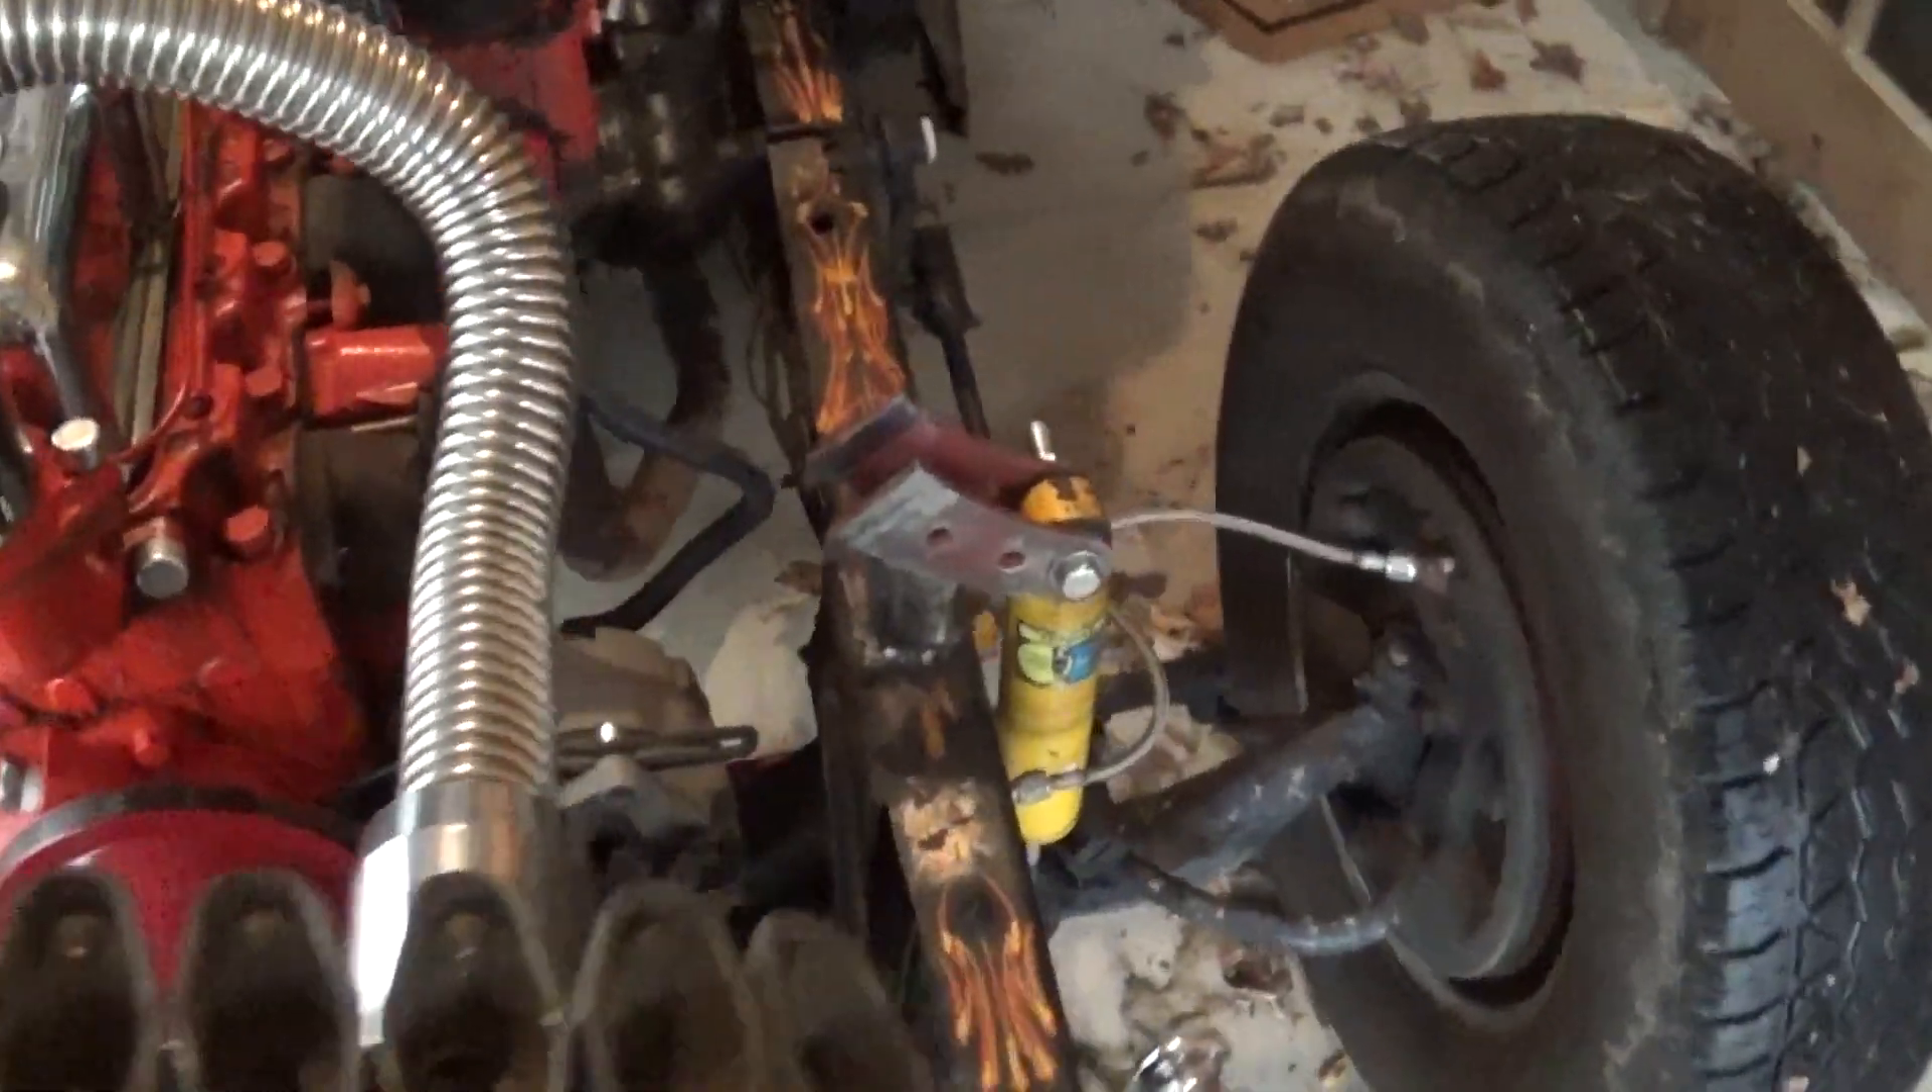So yeah, I want to show you guys the shock mounts. They're pretty much in now.